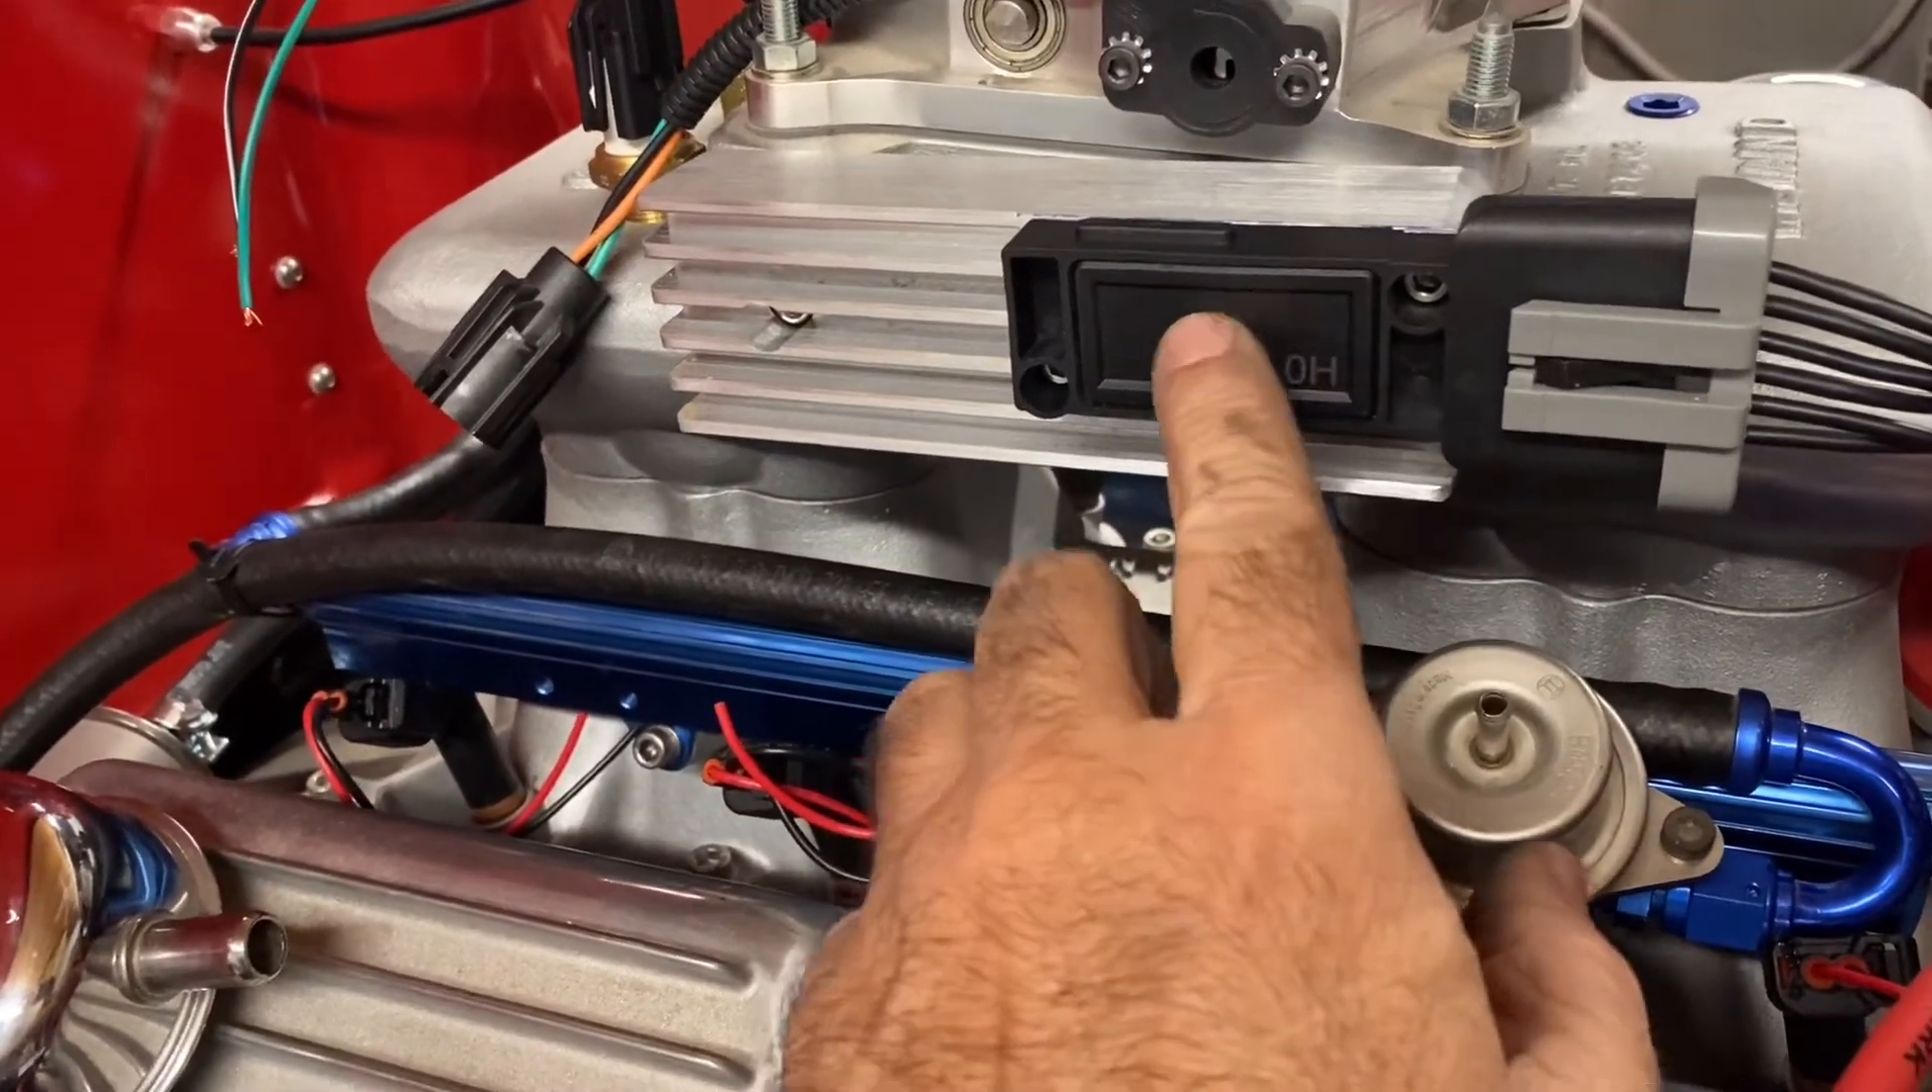Well, here's the heat sink mounted on the intake with the TFI module bolted to it.